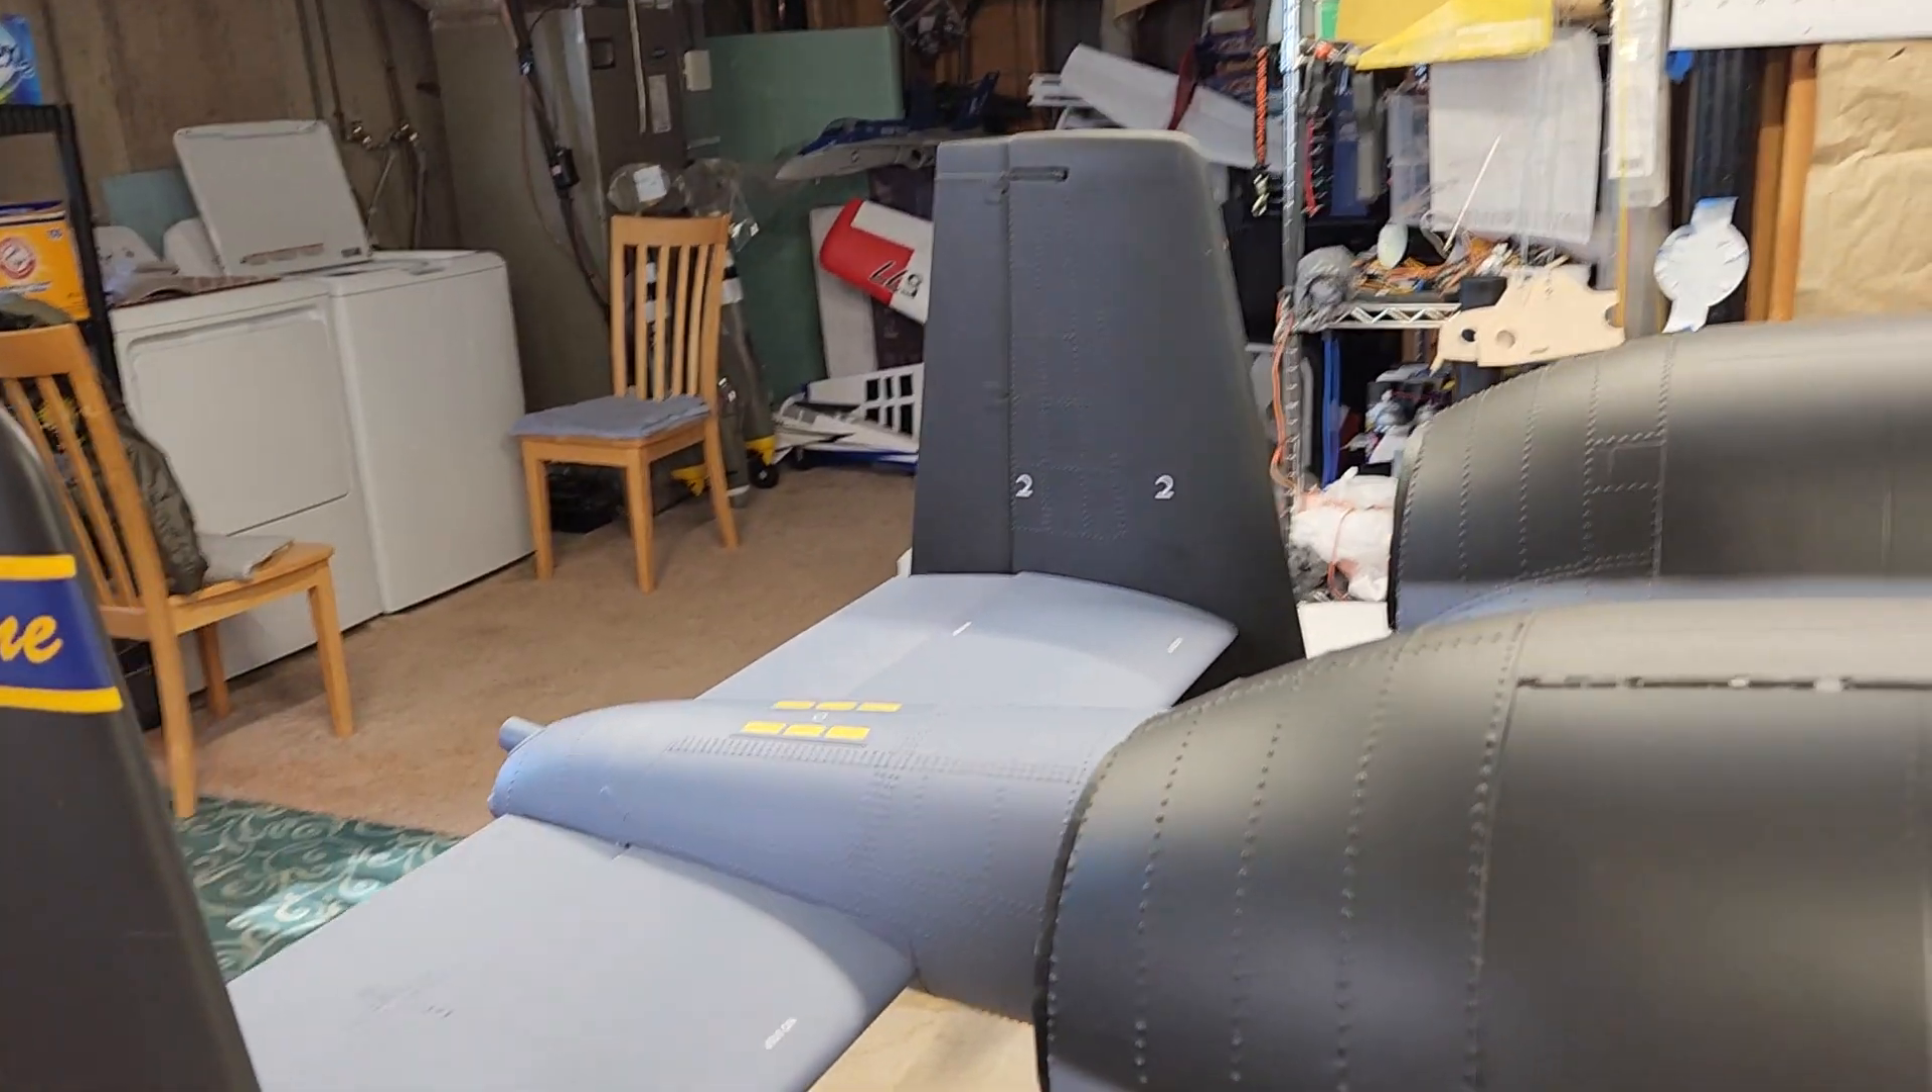We have our tail section attached with our rudders and our elevators.